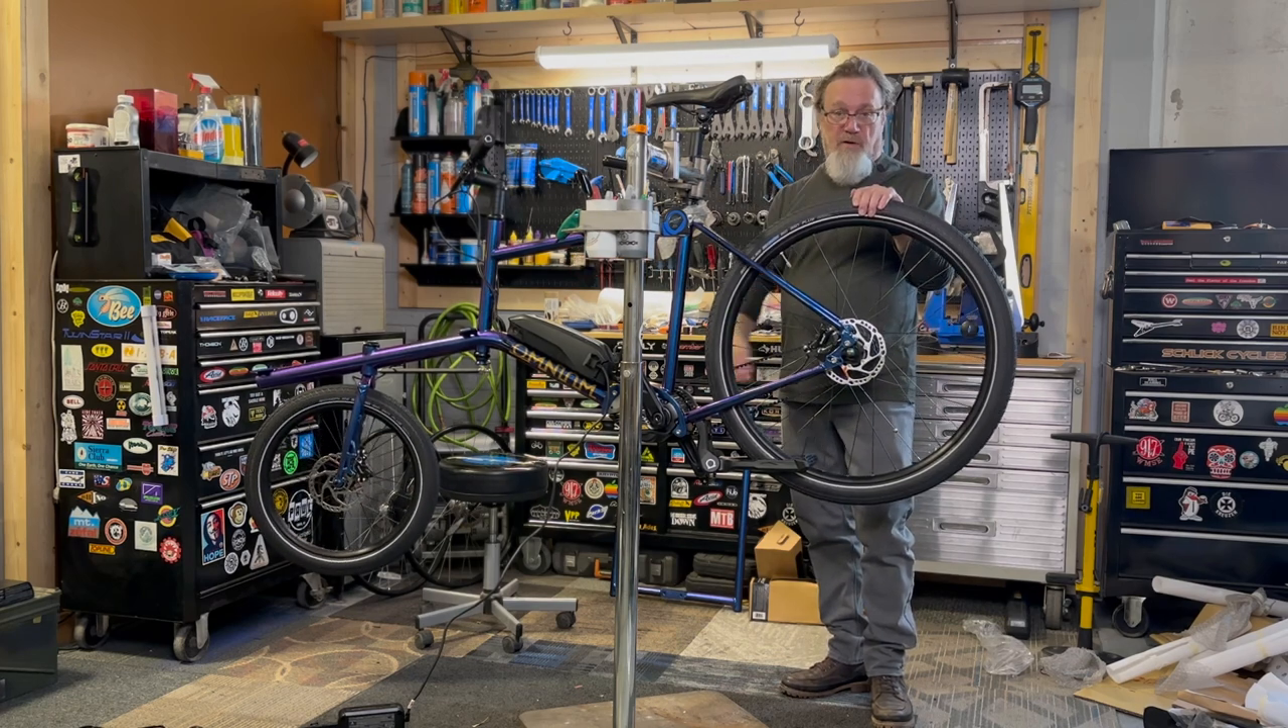There's a couple things still to do. Add the rack on the front after I install the Webbing and throw fenders on it.